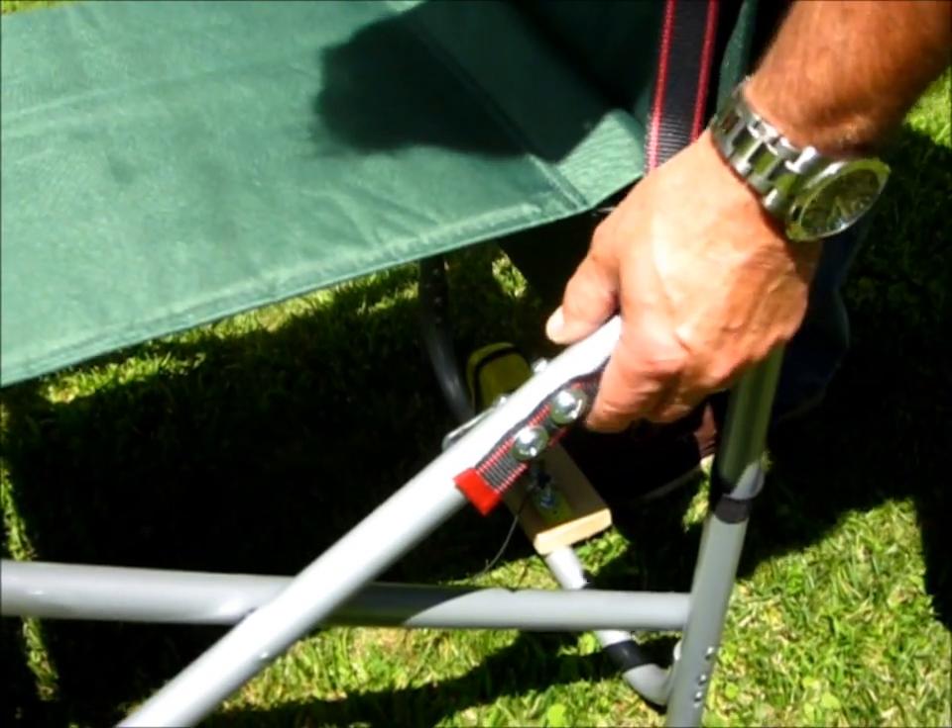What I did is I took a cargo strap and if you look down here, I just drilled a hole through the tubular aluminum using bolts and nuts and washers. I secured it.